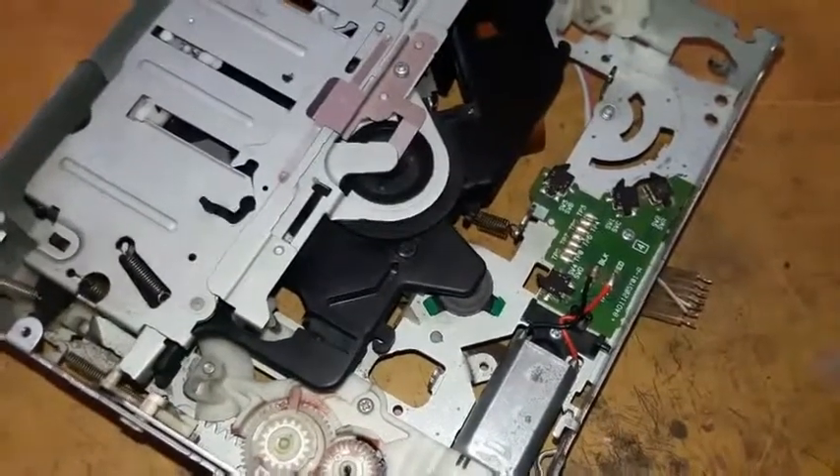Now I disassembled the Alpine CD.